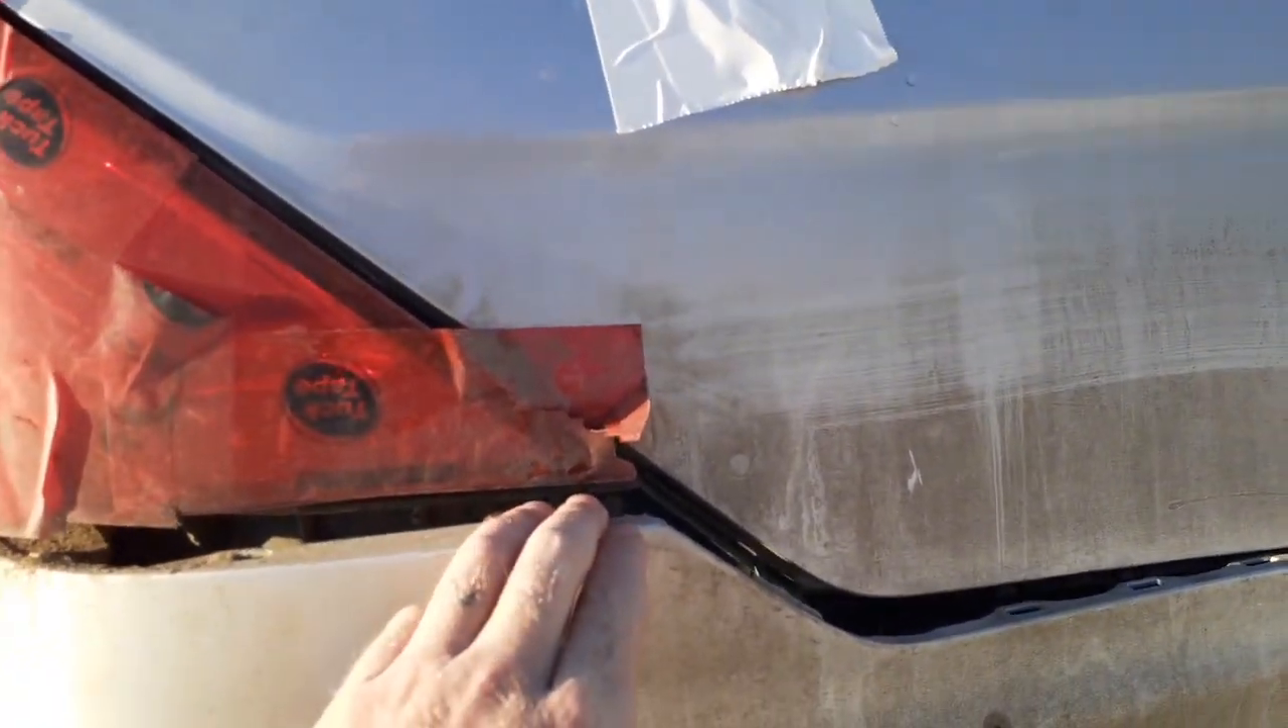Um, but other than that, like, you know, the bumper's pushed out here too.